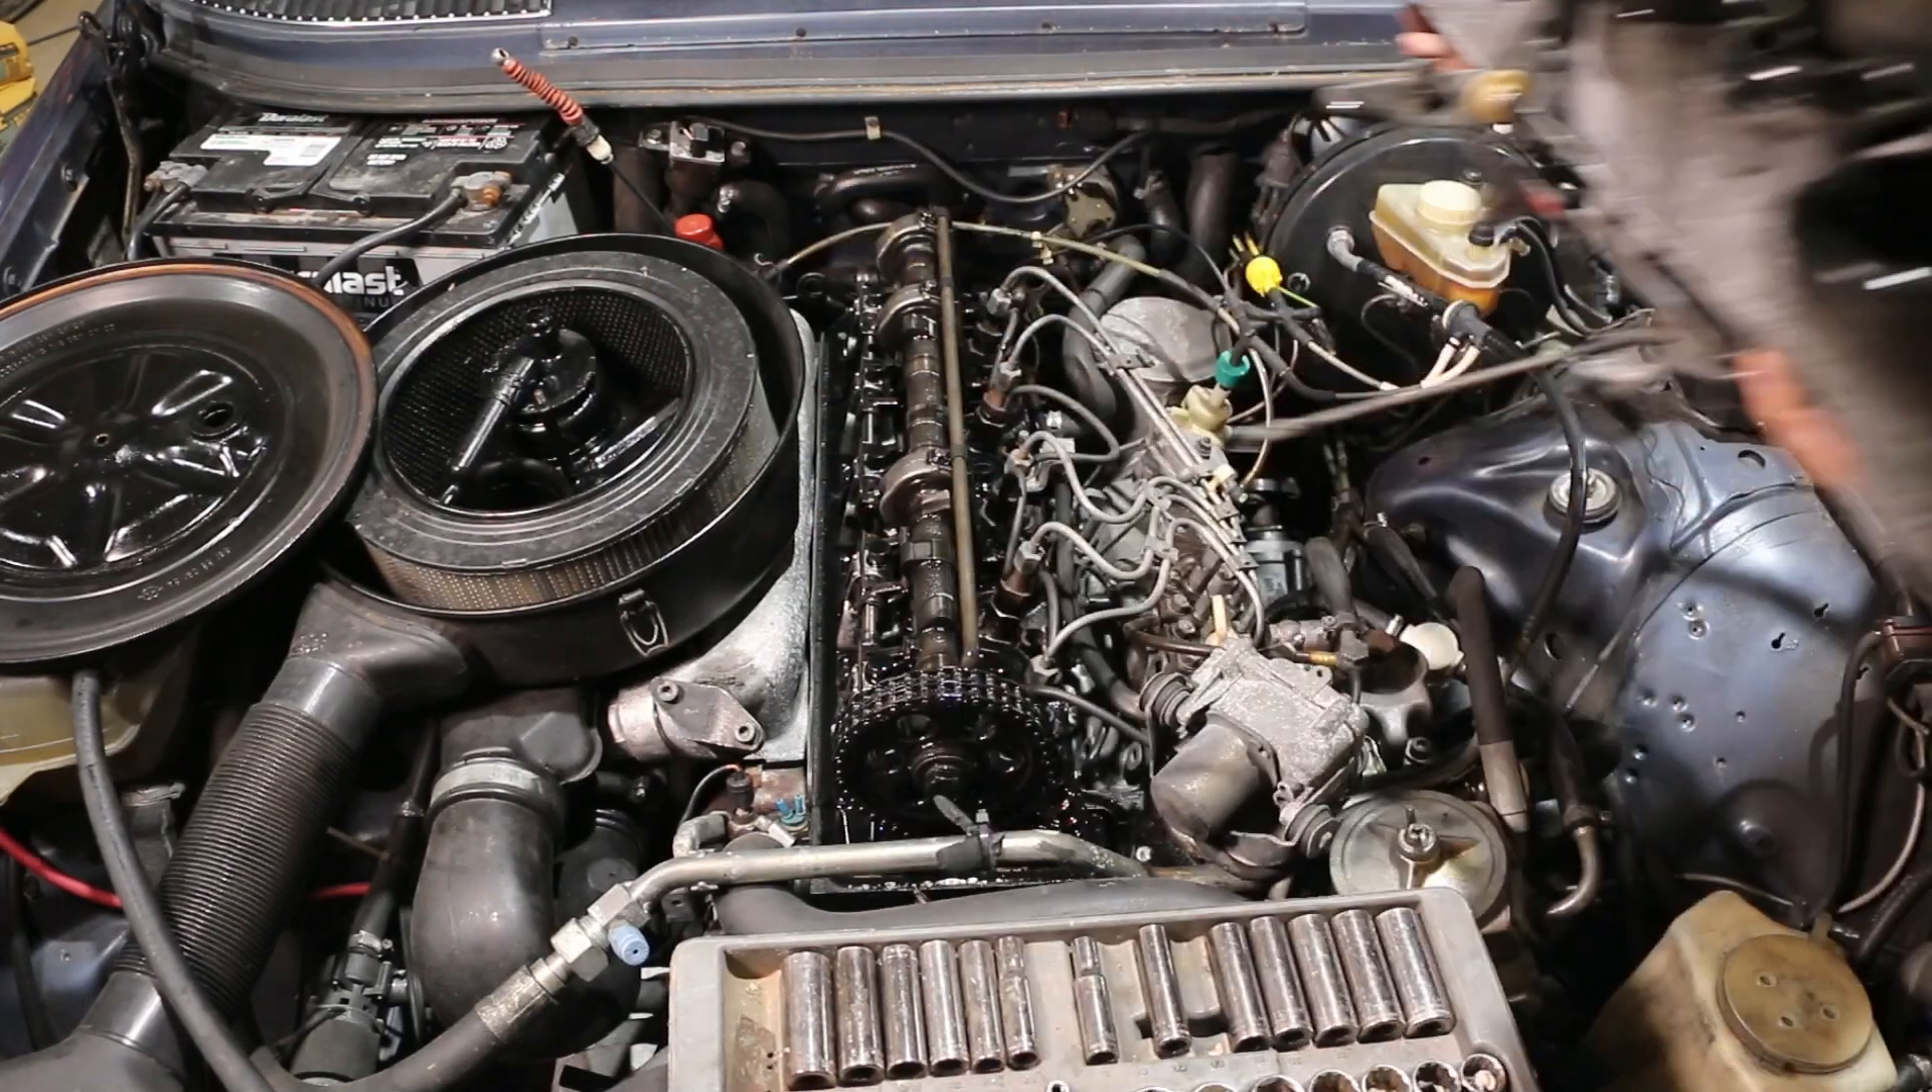There we have it. Our valve cover removed.